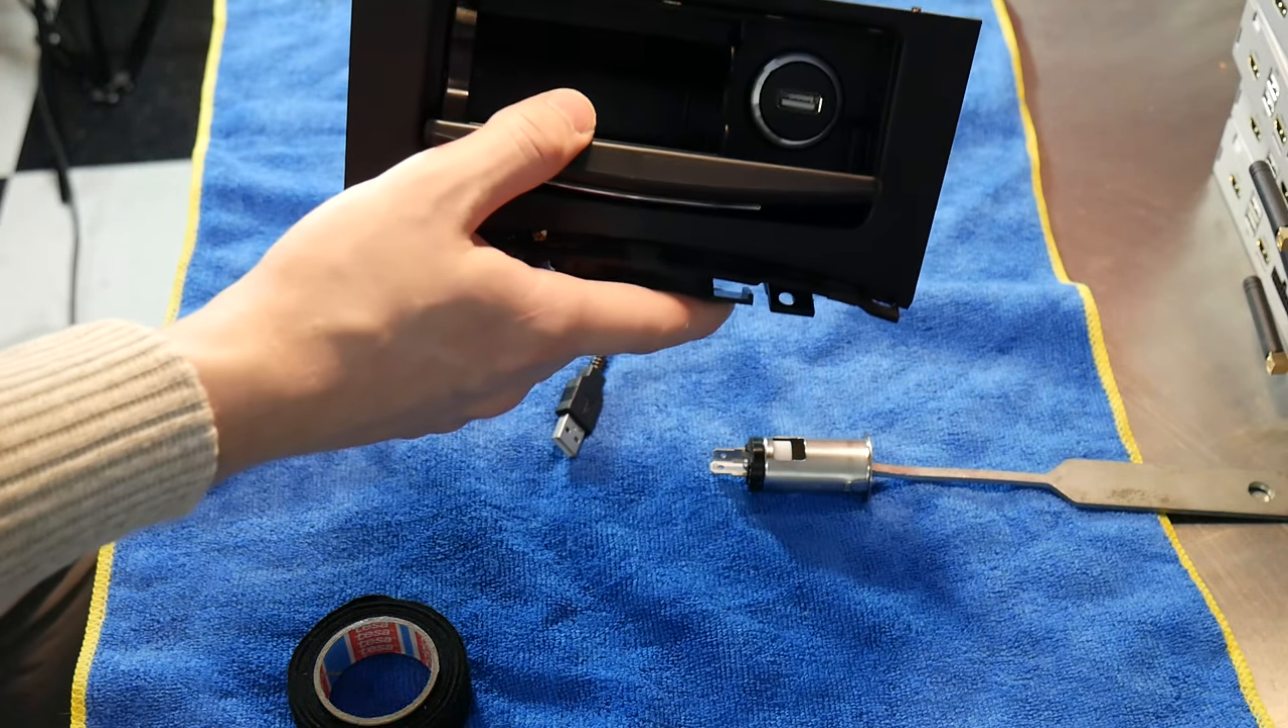Now we've got the flush mount in here.